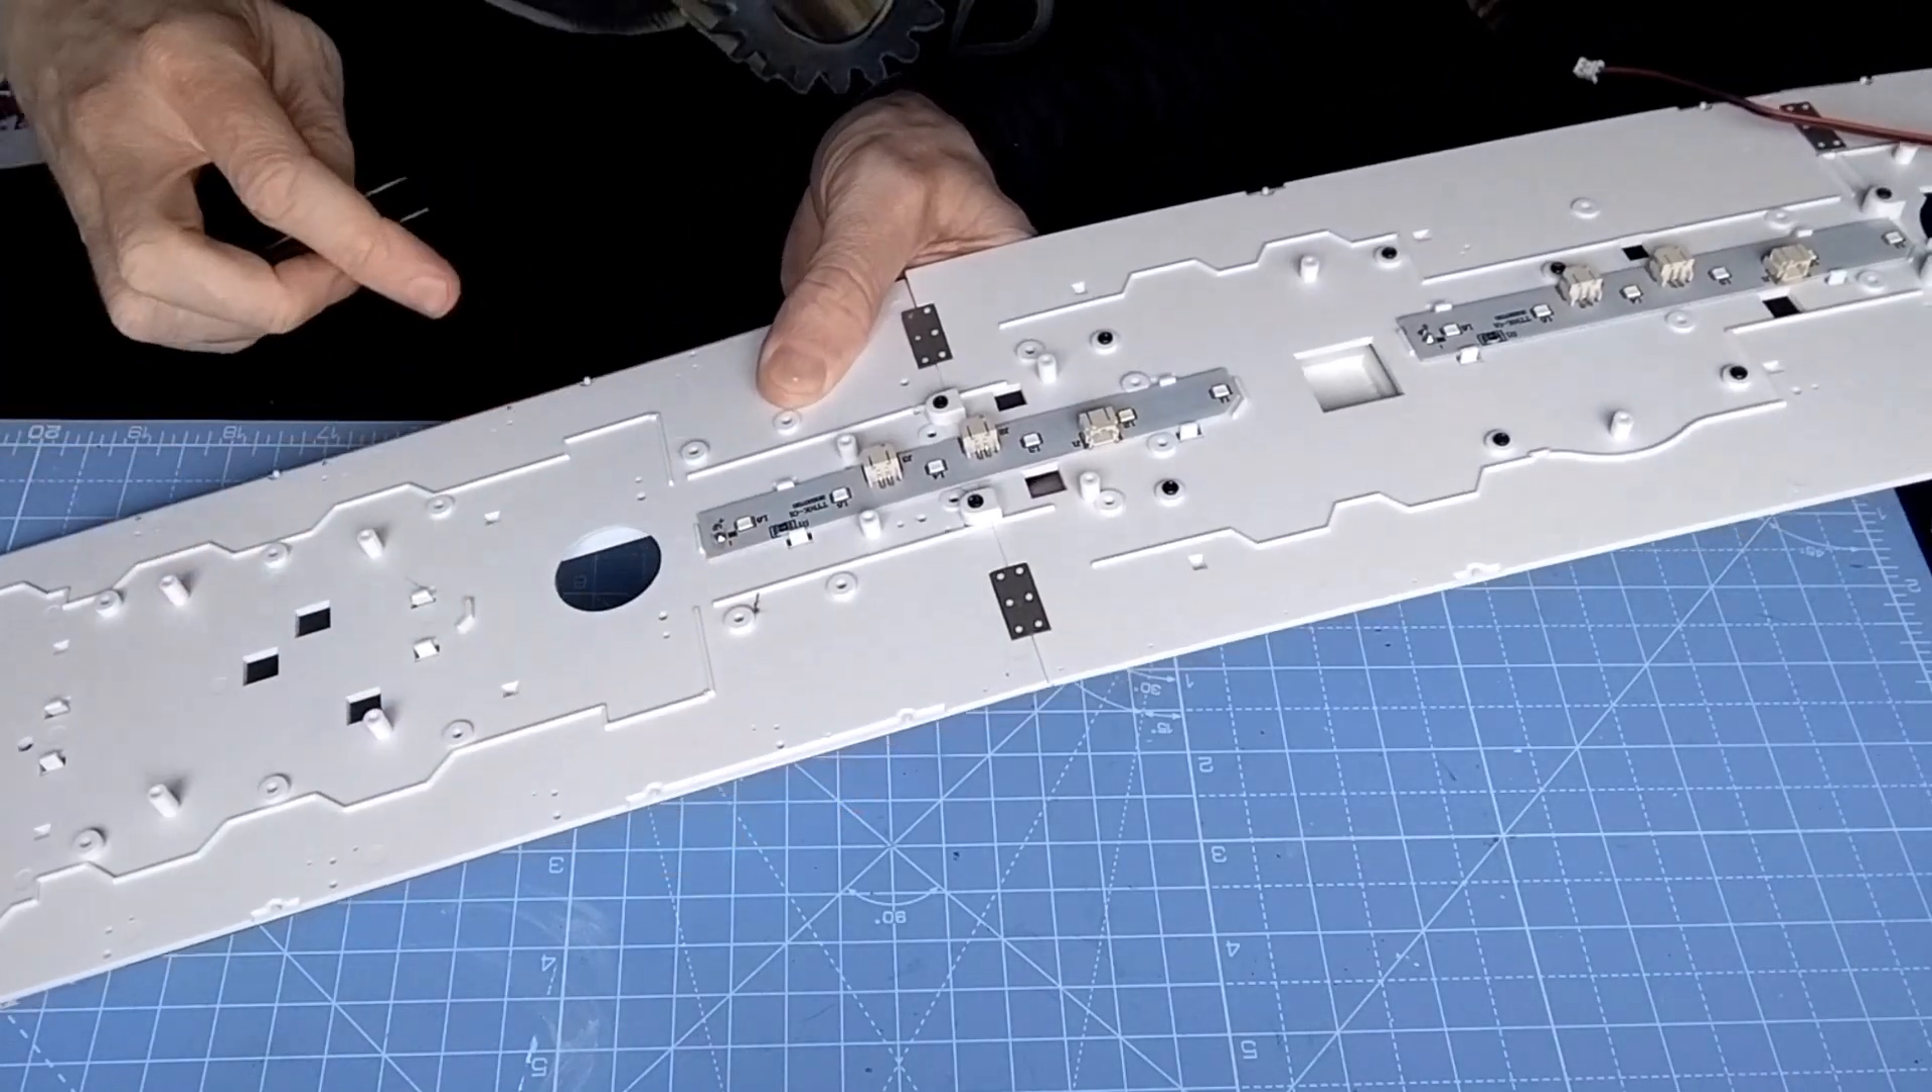So, that is that LED strip attached.